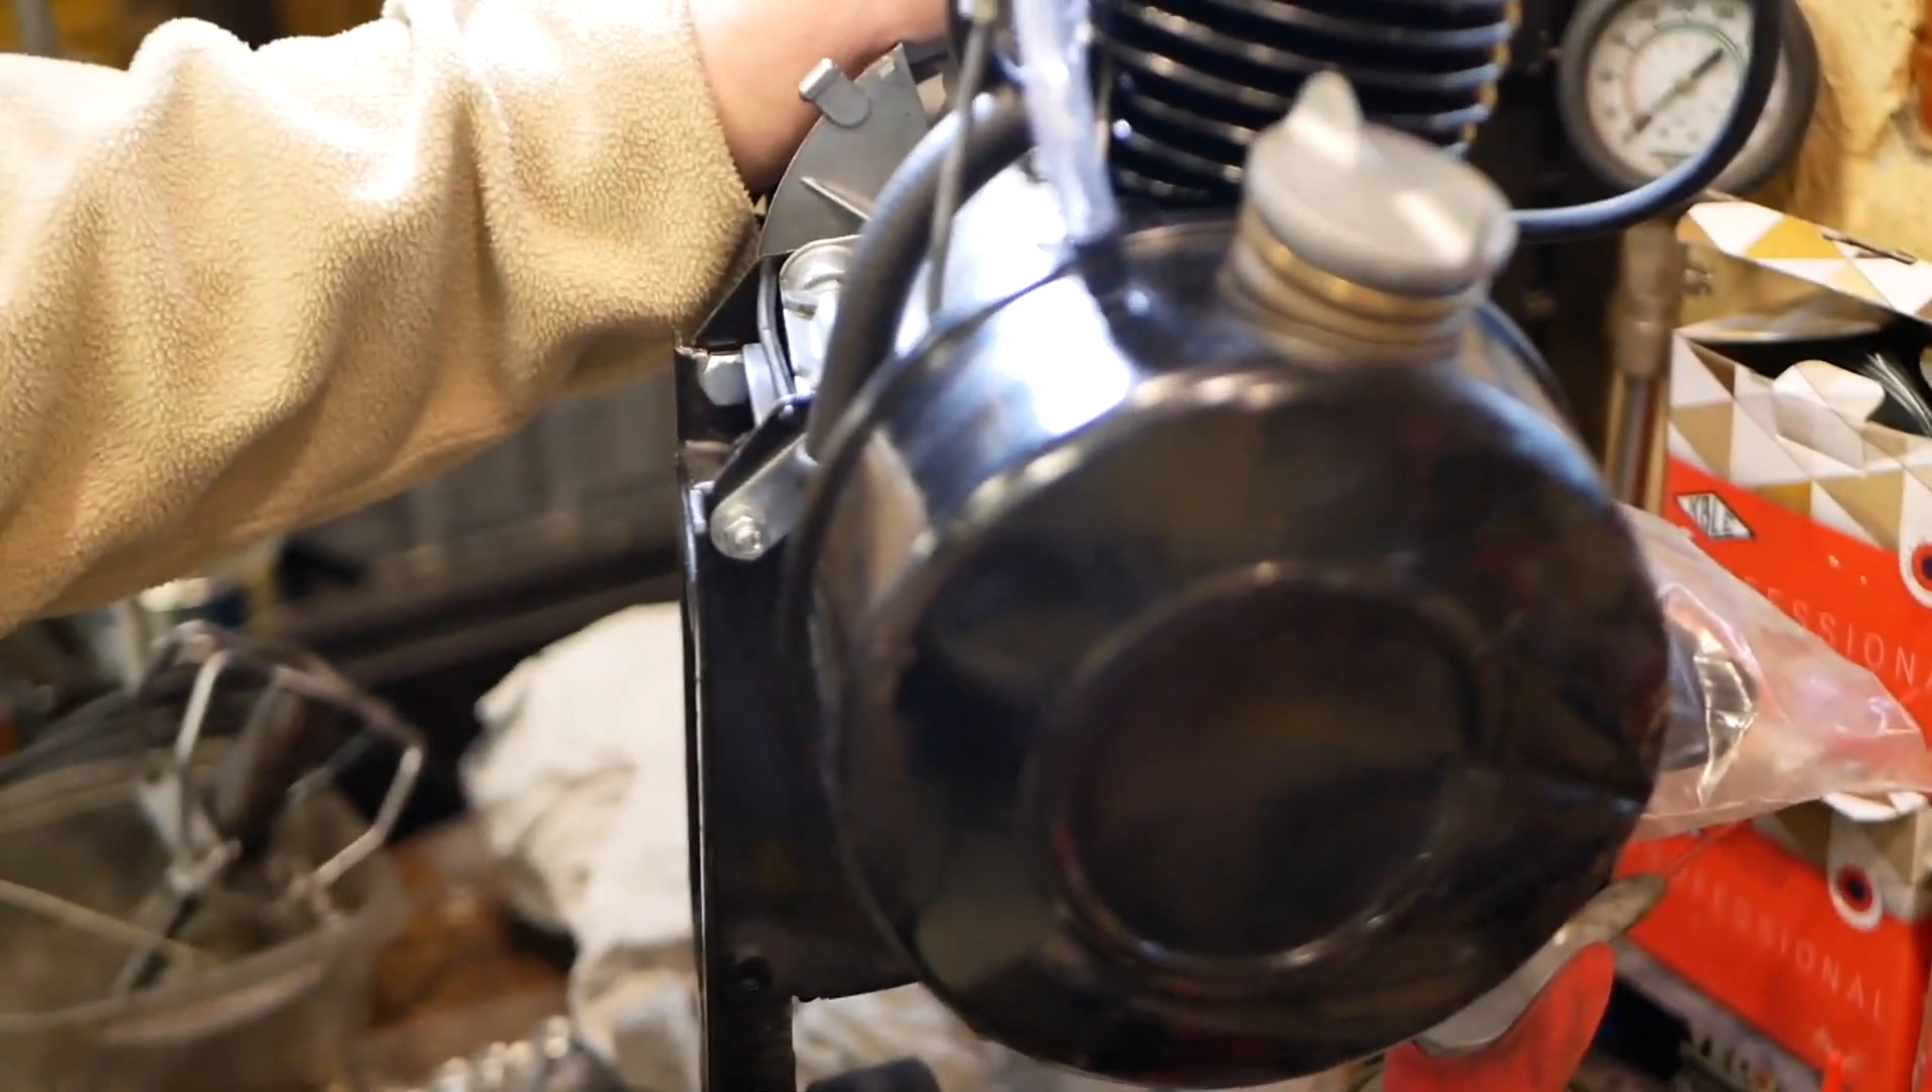Voilà, alors j'ai installé le réservoir.